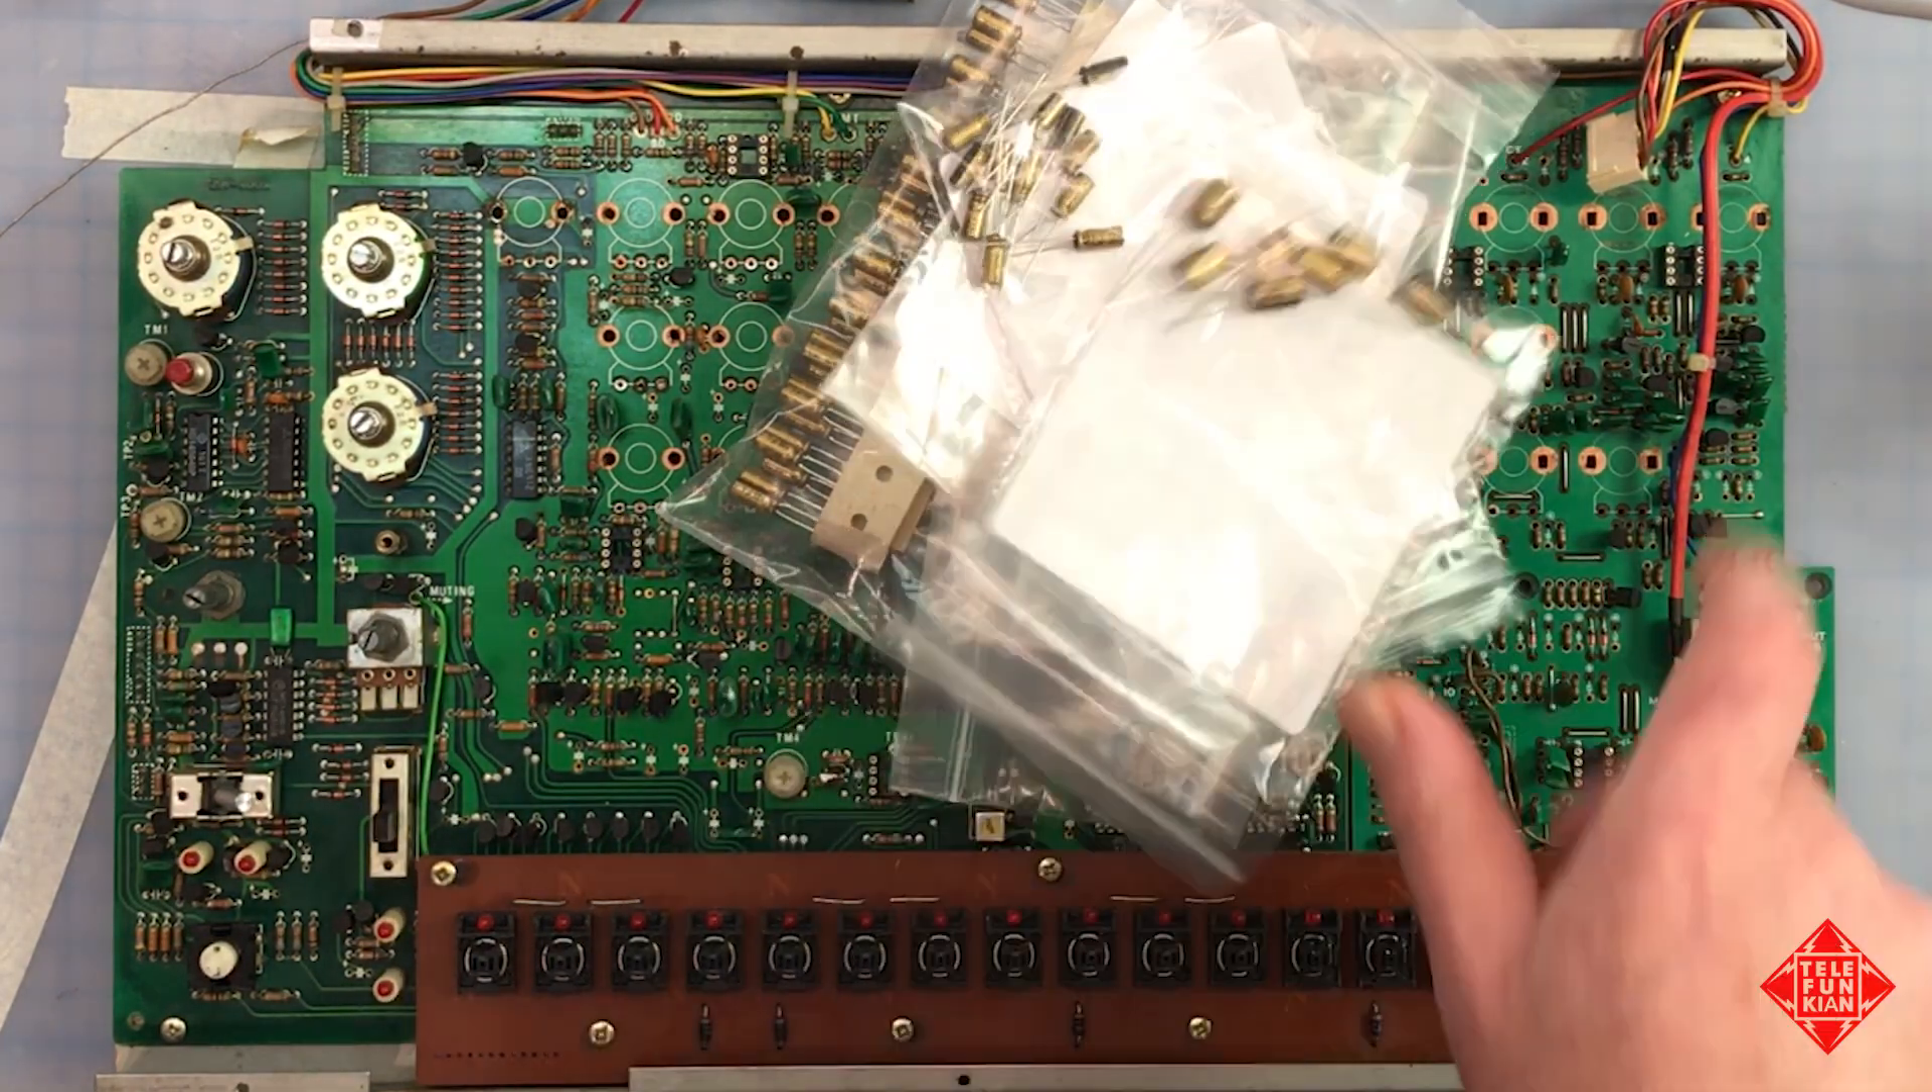And so I have quite a few capacitors which need to go onto the board.